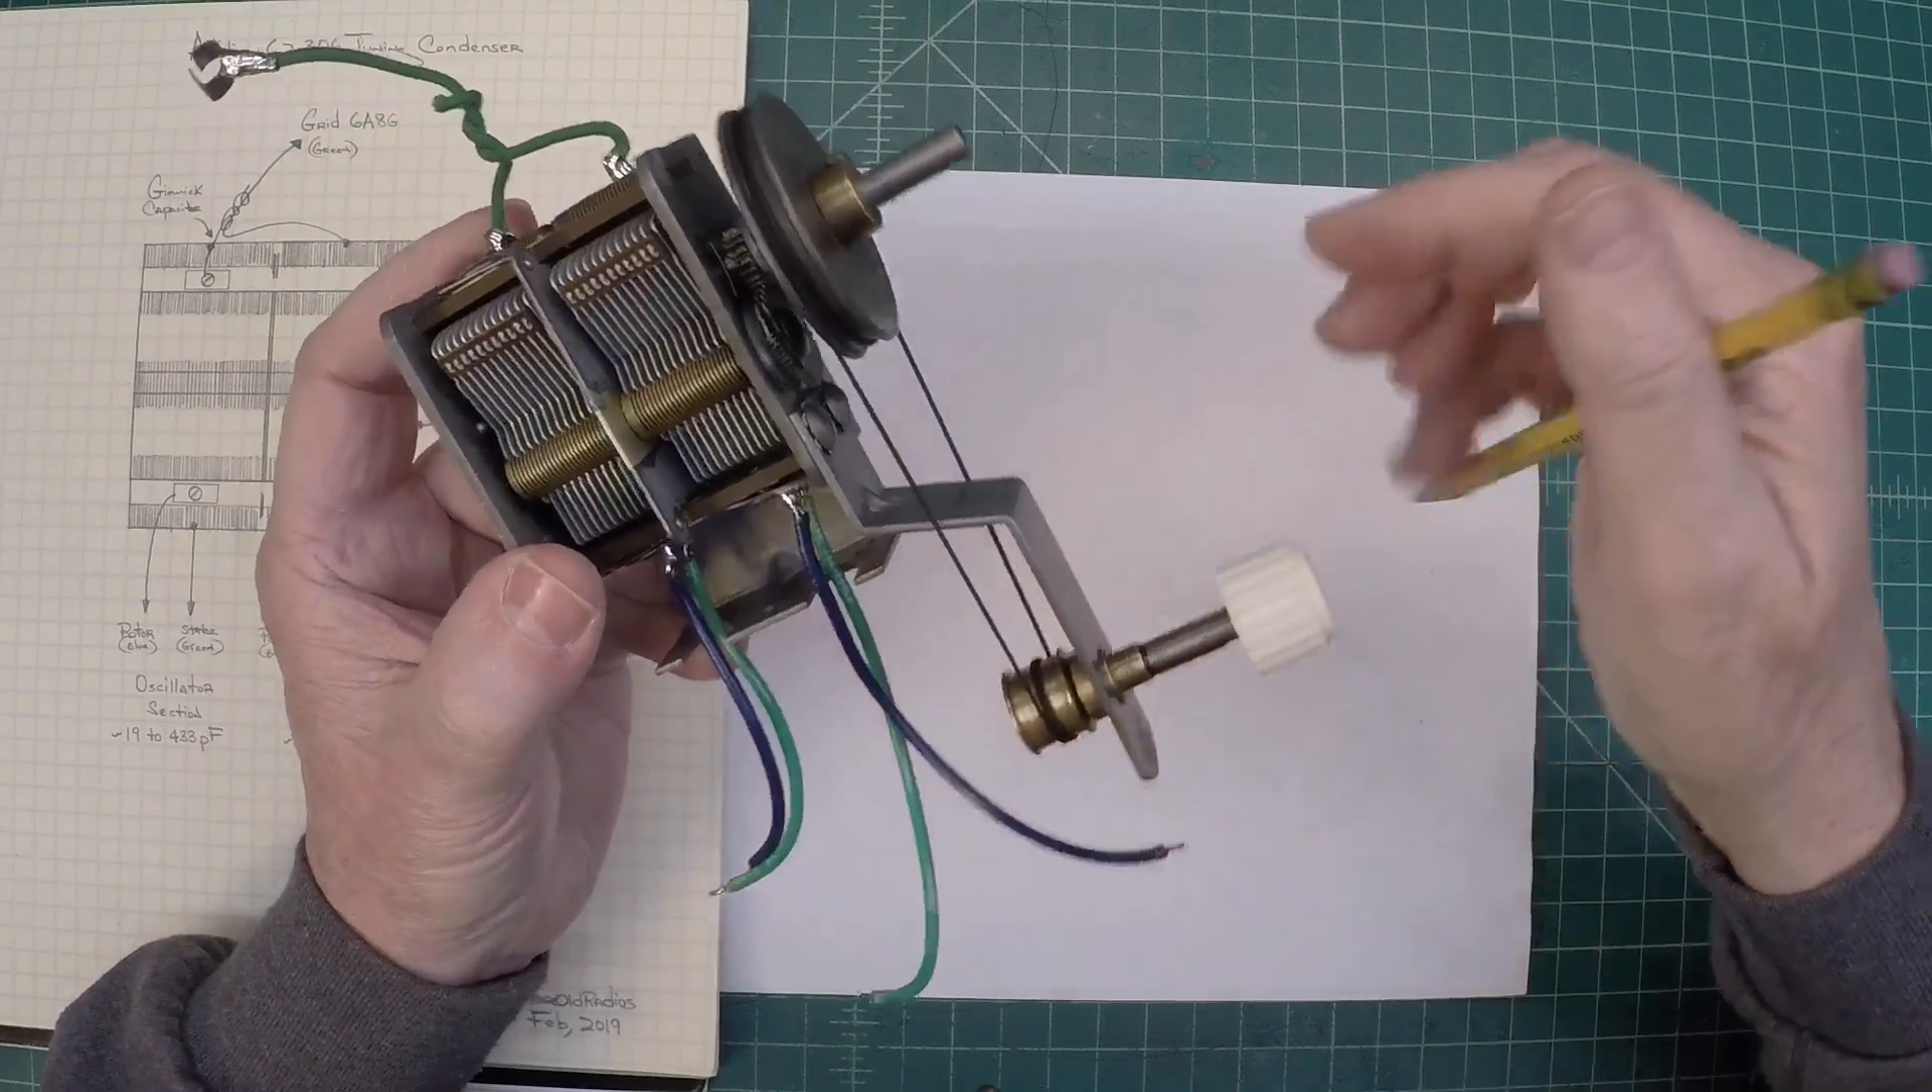You guys can see here I've got everything remounted. I've got my dial cord back on.